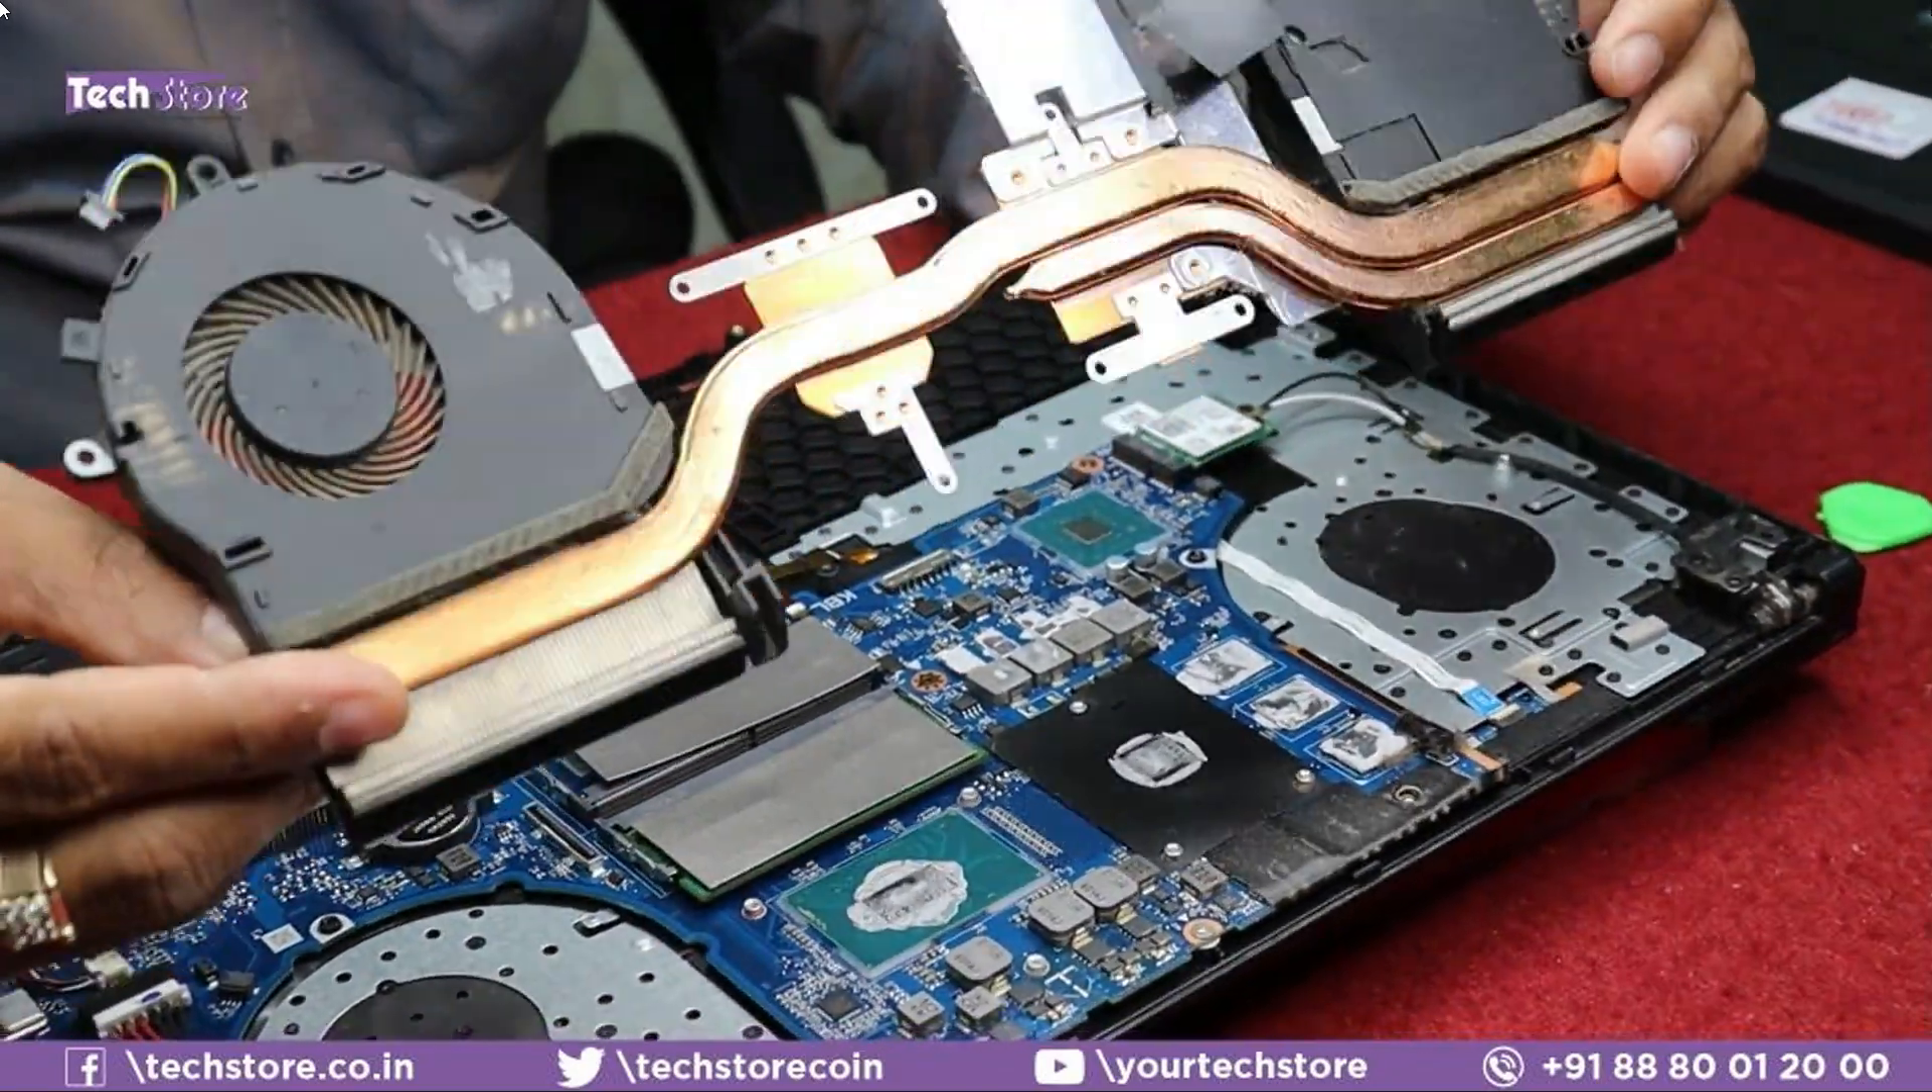The entire assembly of the heat sink as well as the processor fan is off now.